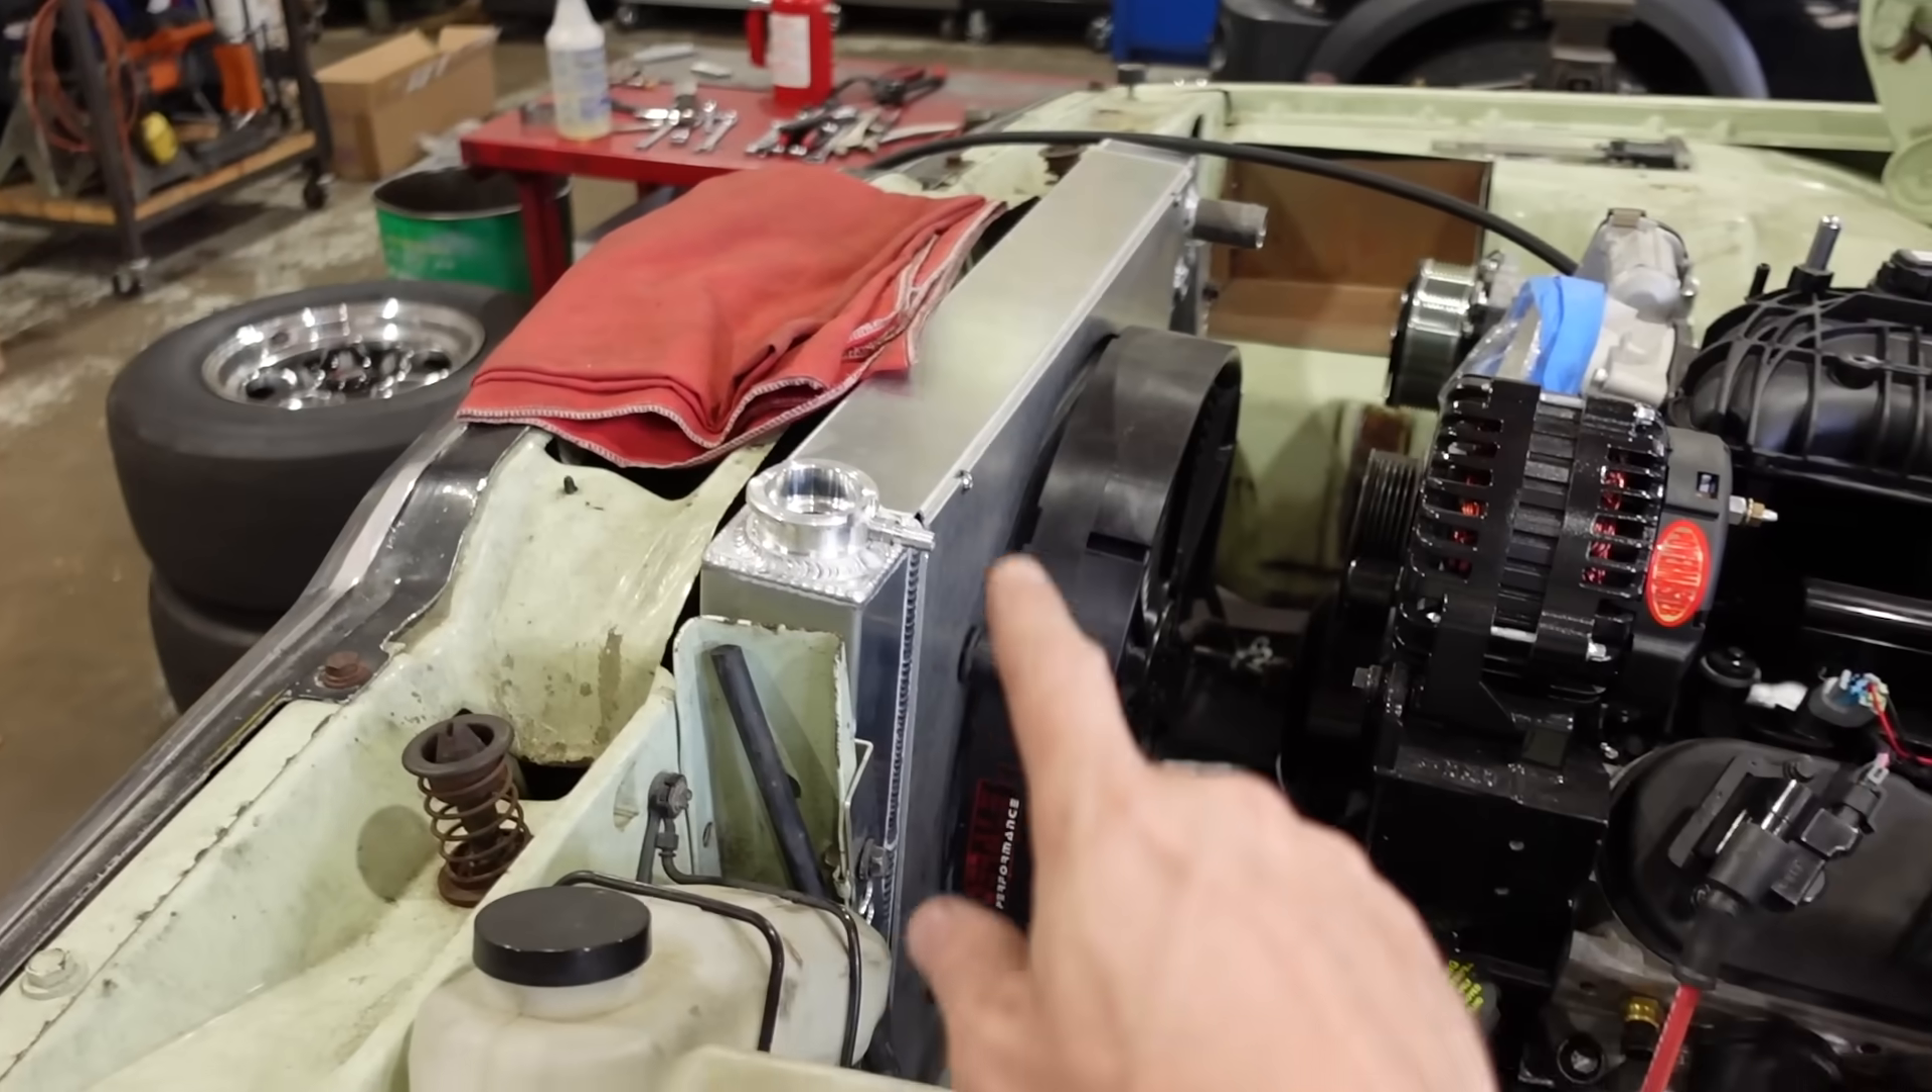The cooling system is like the radiators mounted but we need to get all the hoses built and fuel system is done.